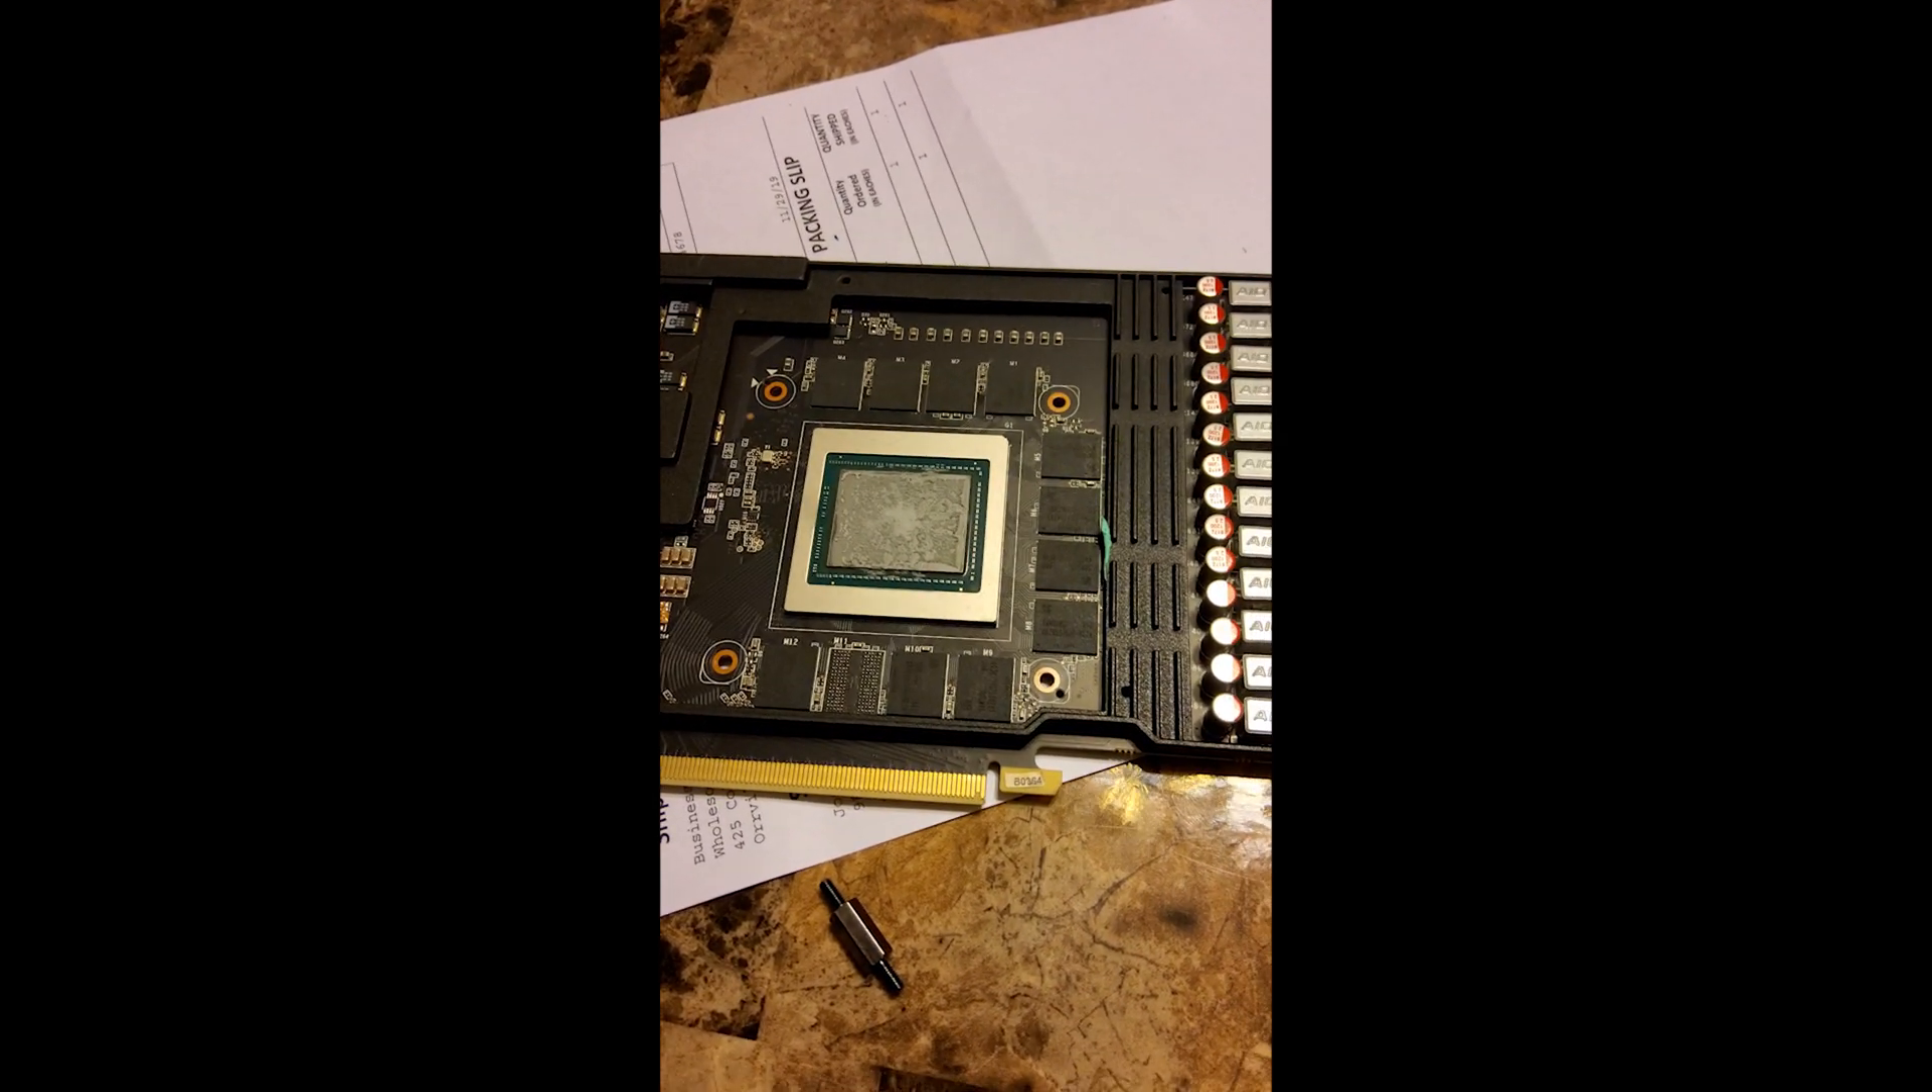So we got the fan off there and as you can see we've got our gpu exposed.